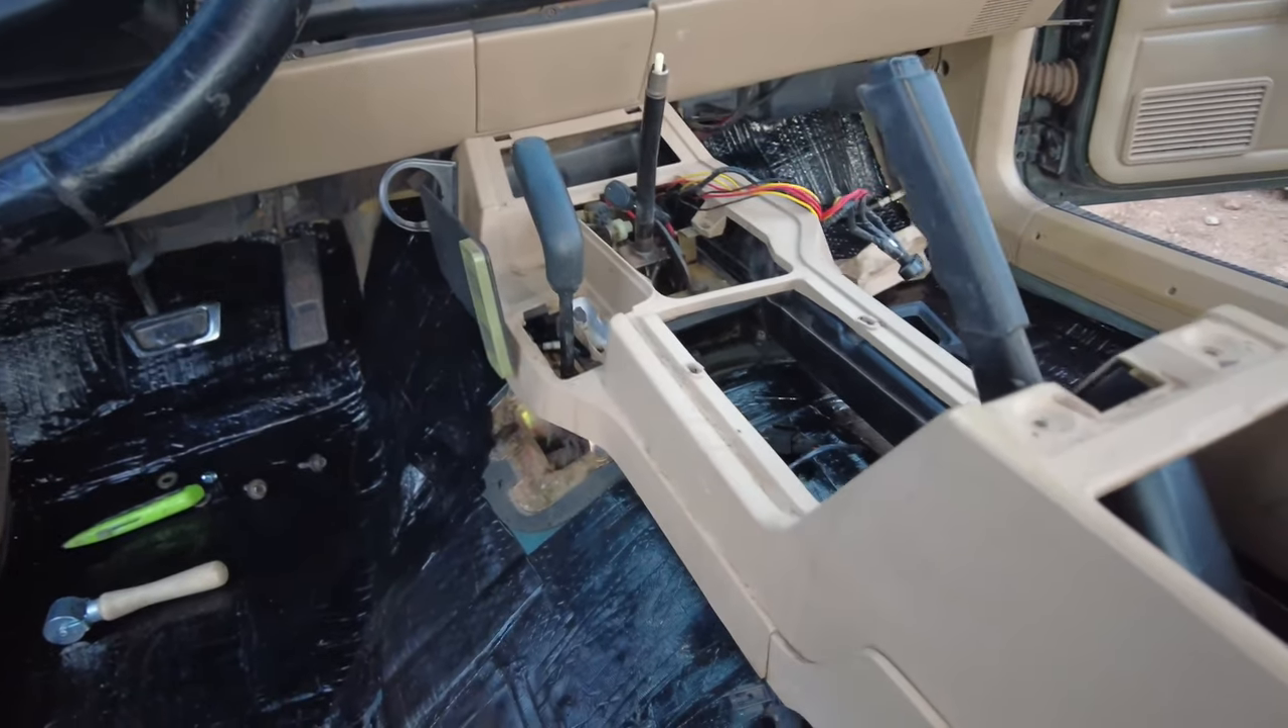Most of the center console is in i just have to uh put in all the gauges.